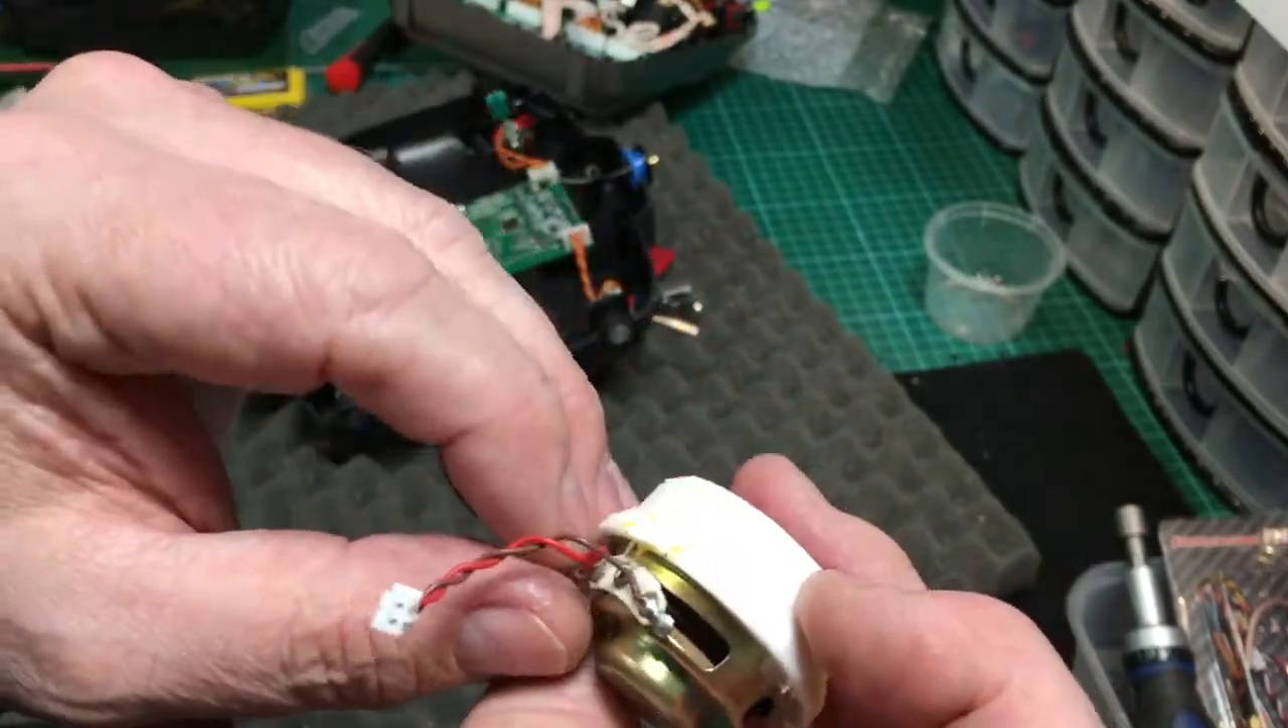The plug and lead is been desoldered off the old speaker and soldered directly onto this speaker making note of the positive and negative connections.